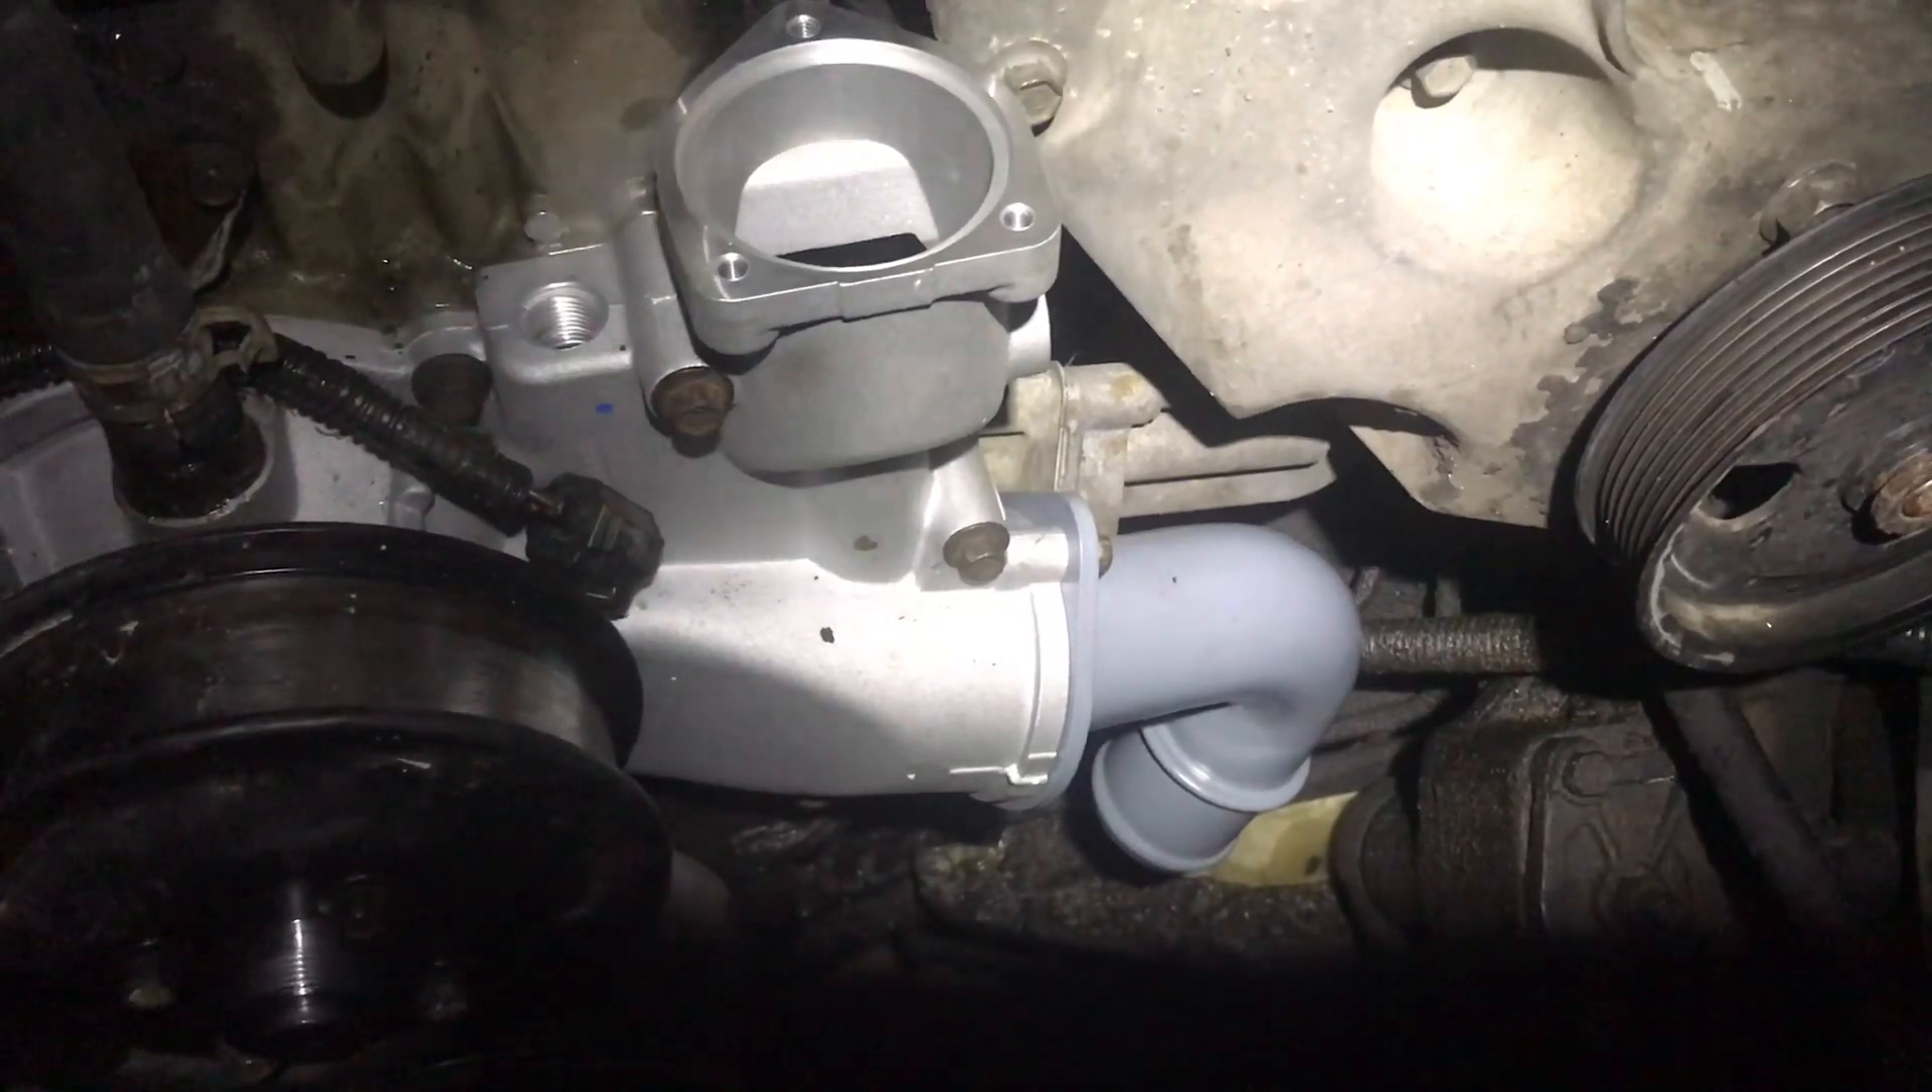So, I got that hose bolted back, or that elbow bolted back on.